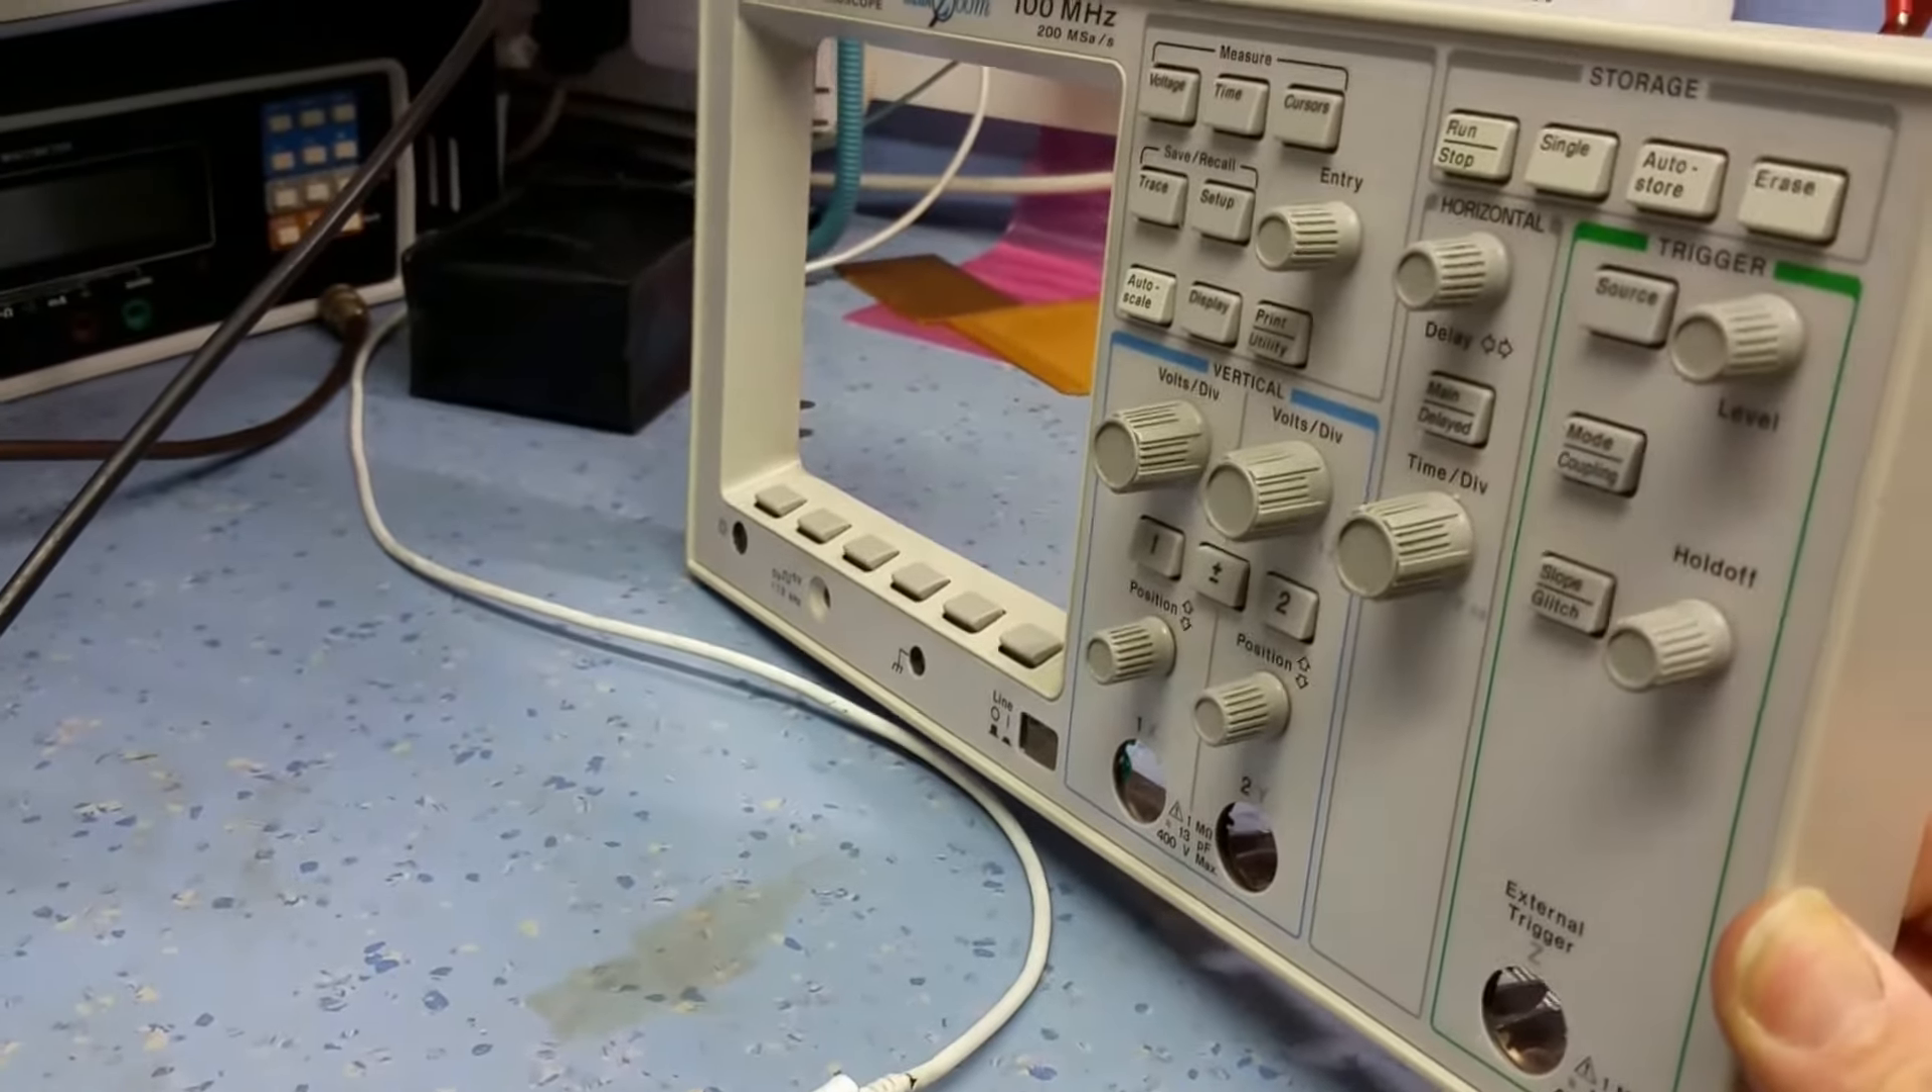And that's the front panel off. Comes off with the whole front panel.